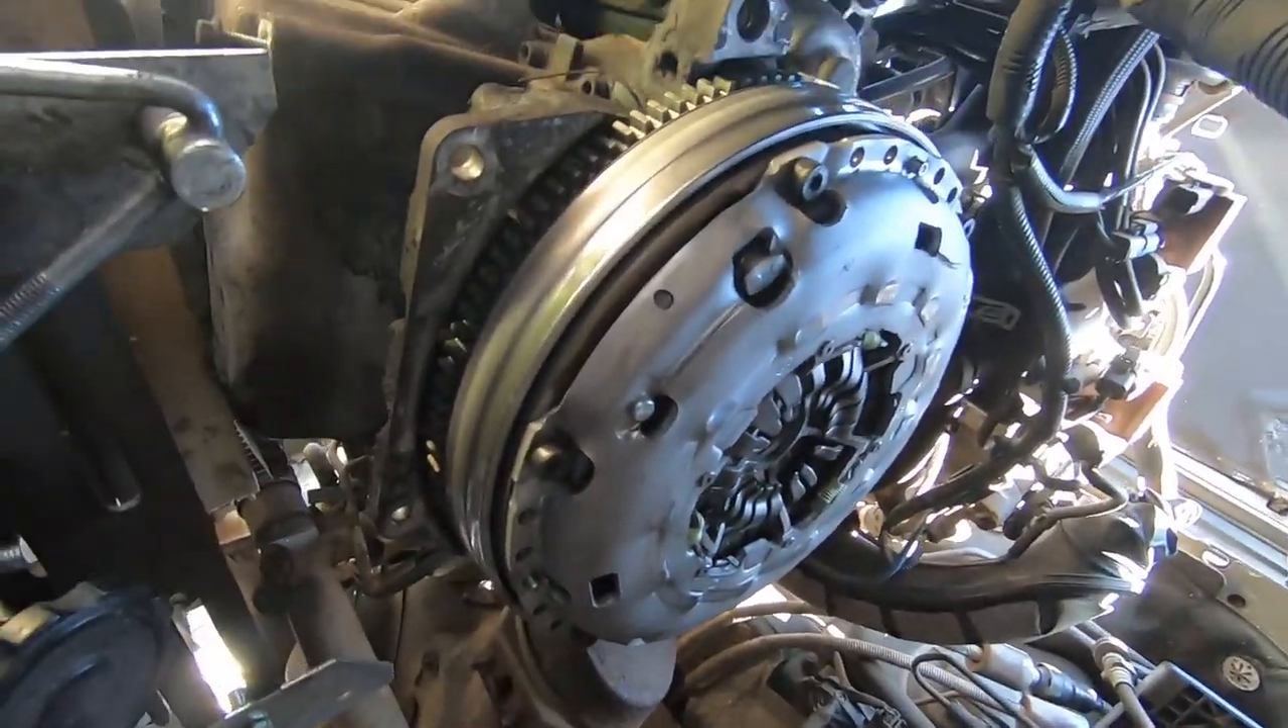There's the flywheel and clutch all fitted.